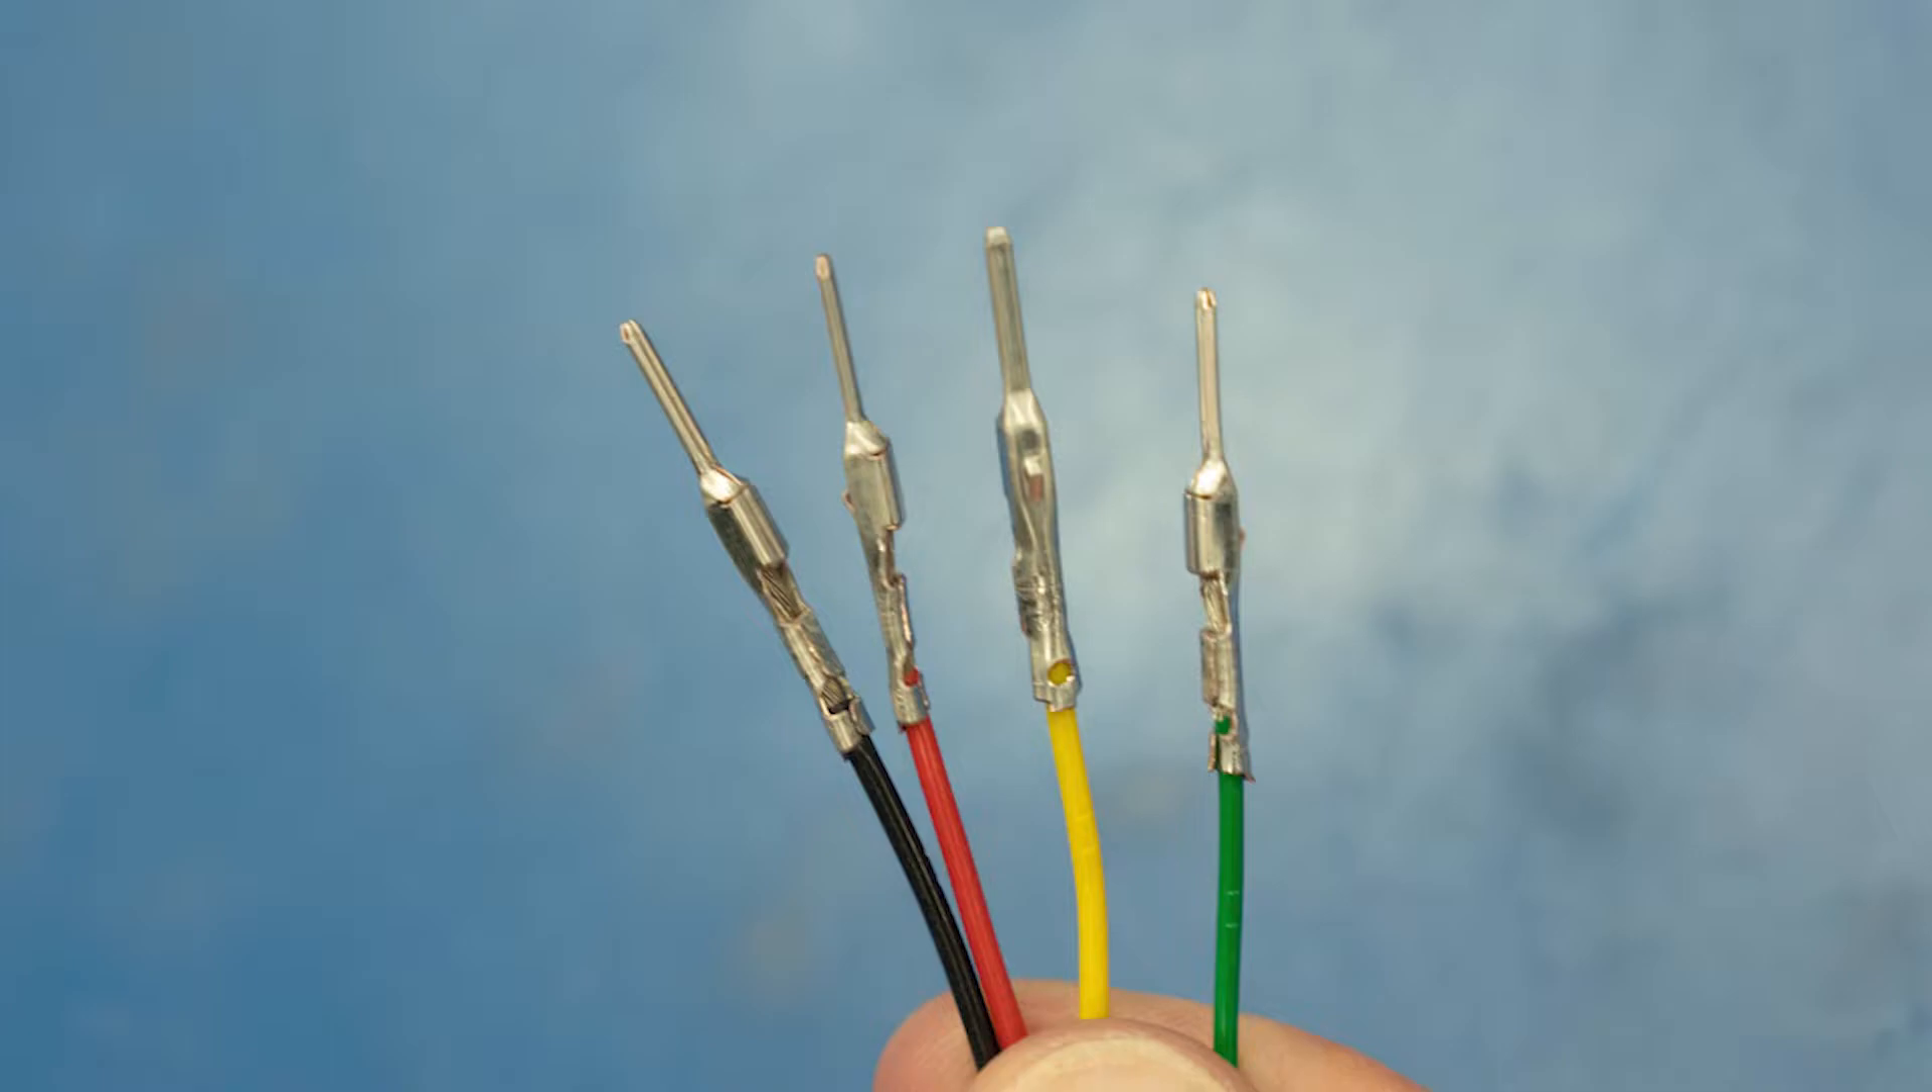Here's the four wires once completed.